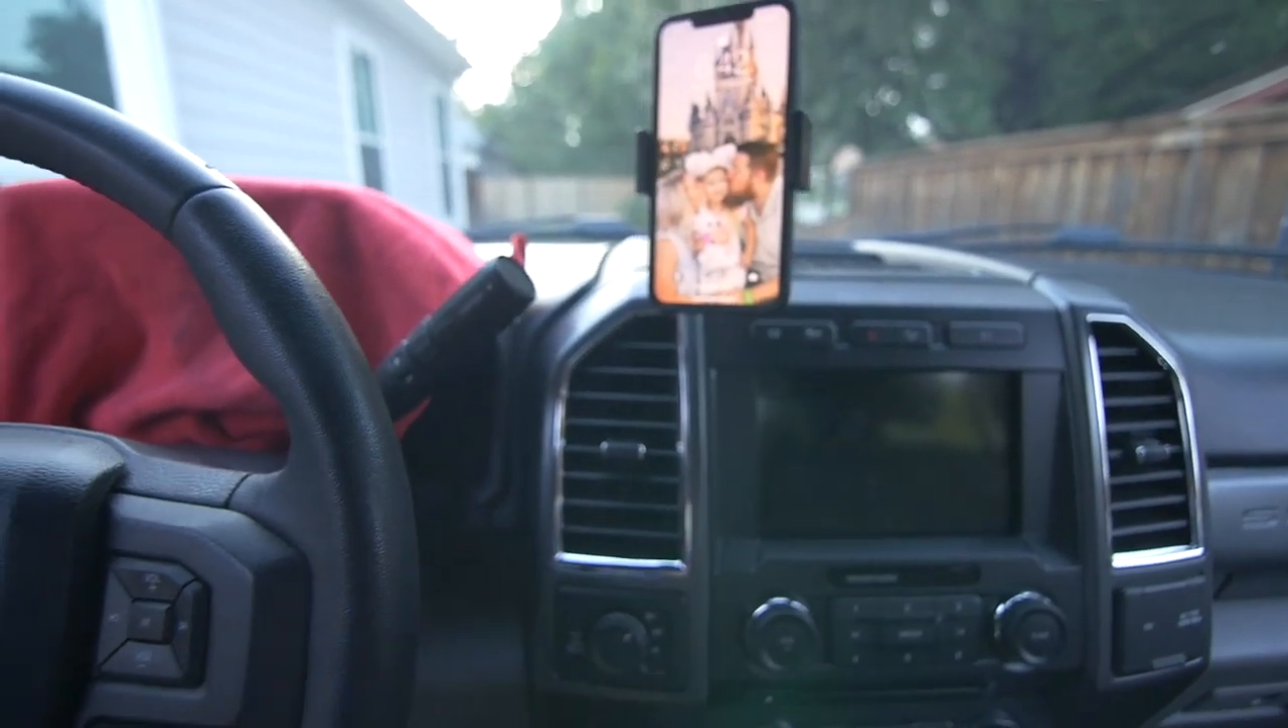And just like that, guys, our iPhone is in. It looks great, man.